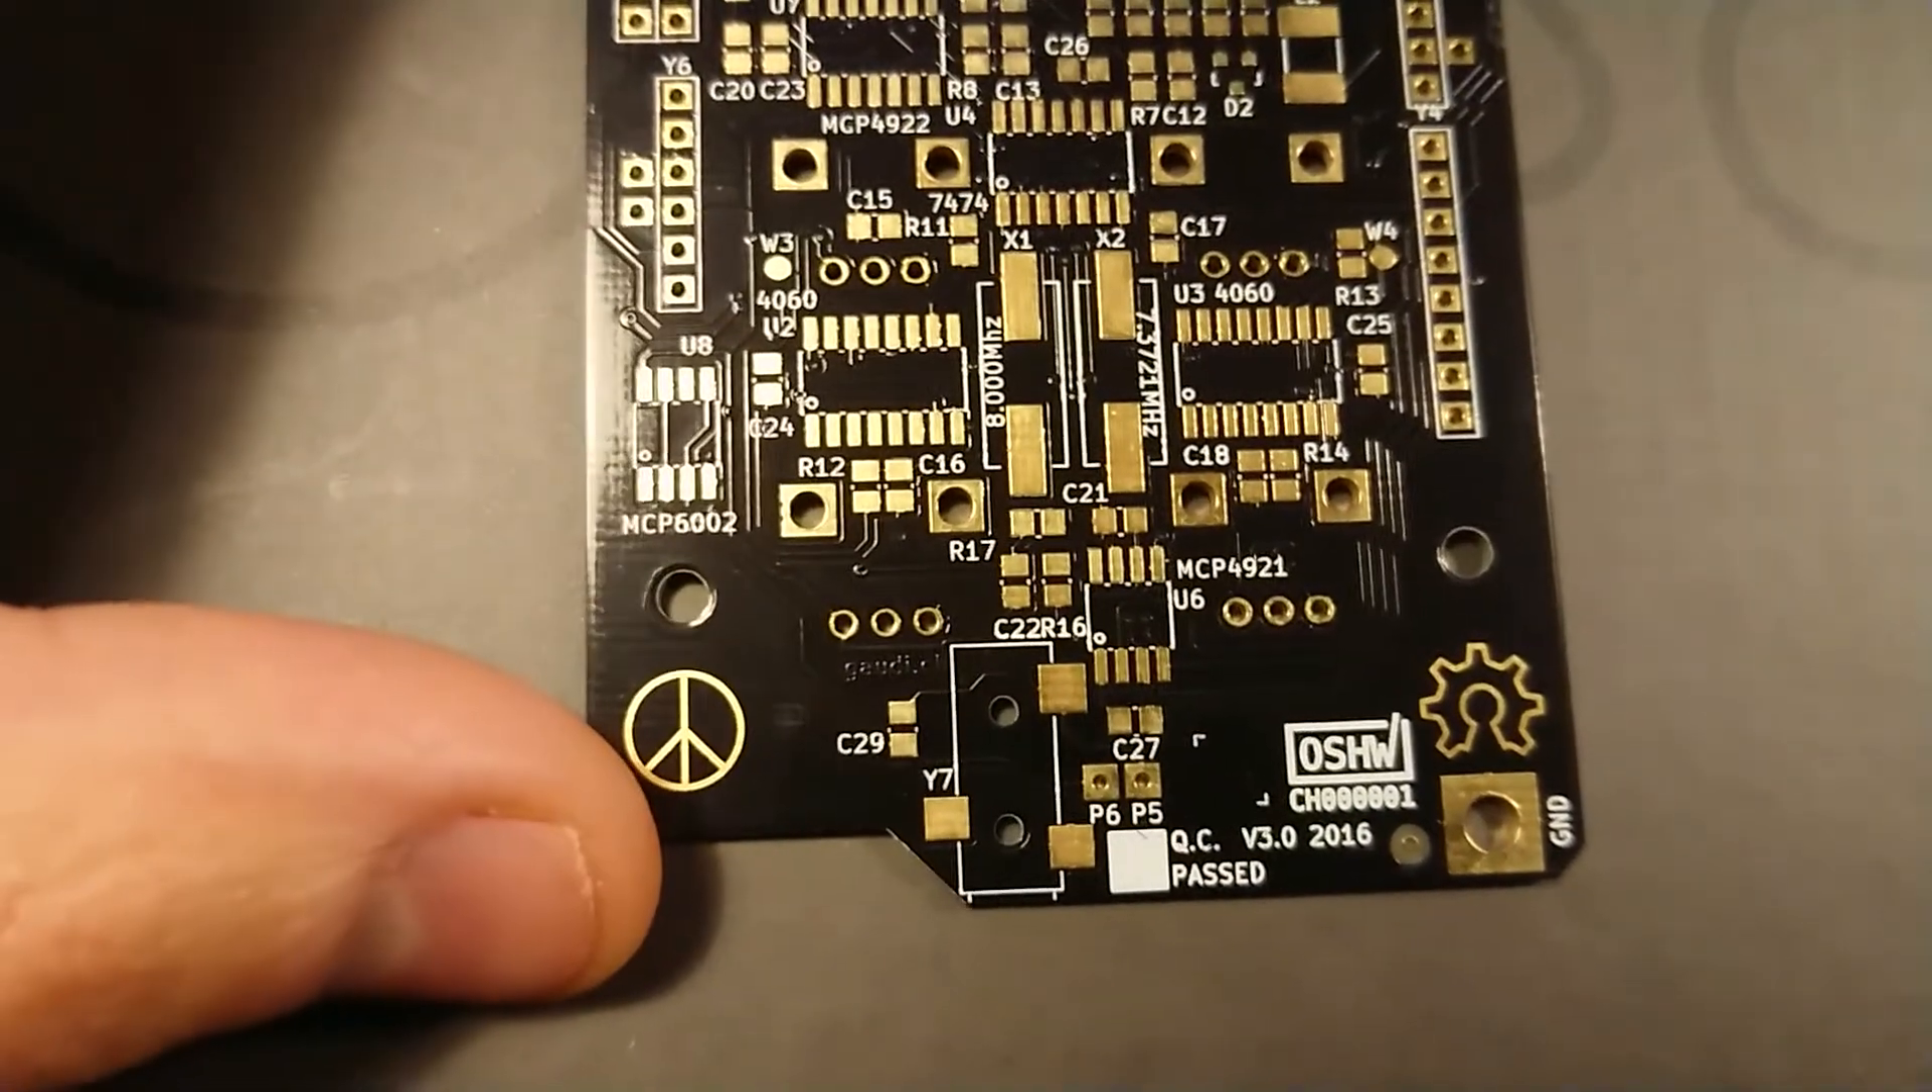As you can see this is a bare board, so I had to order the missing parts from Mouser.